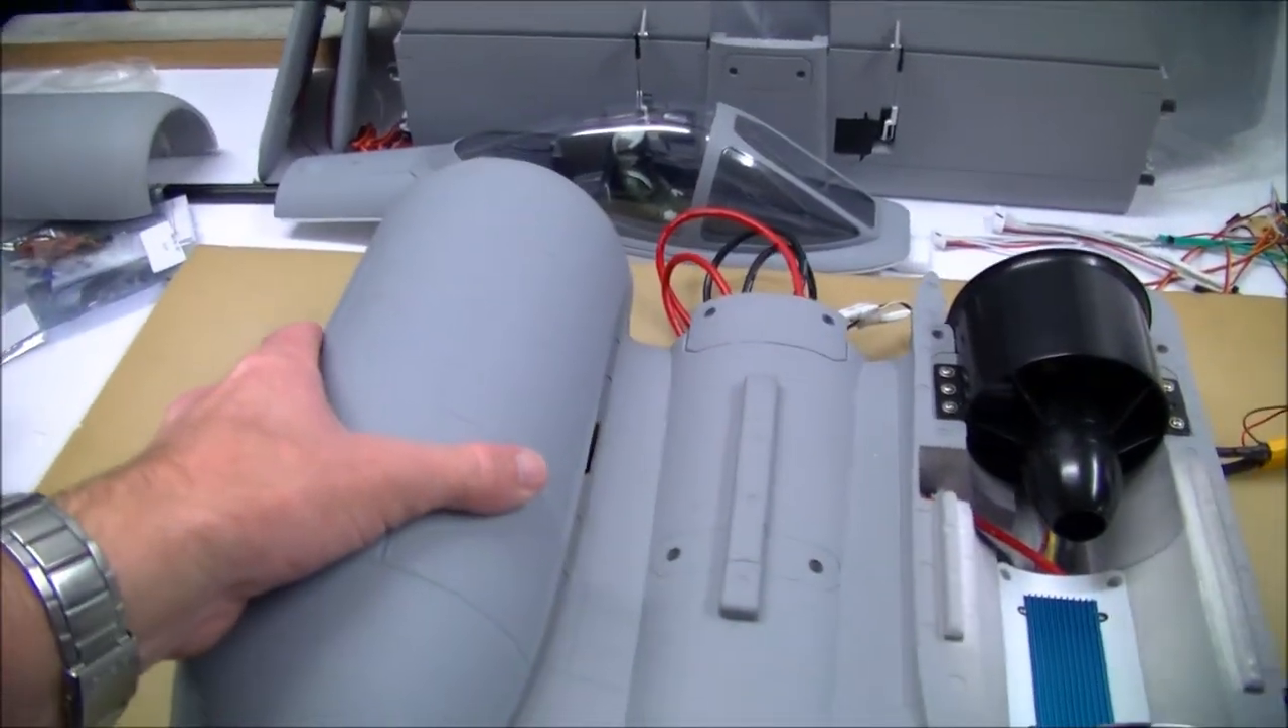You'll also see that I've got installed the Freewing Outrunner 90mm 12 blade system, the same that you find in the Stinger 90s, that should be ample power for this aircraft.